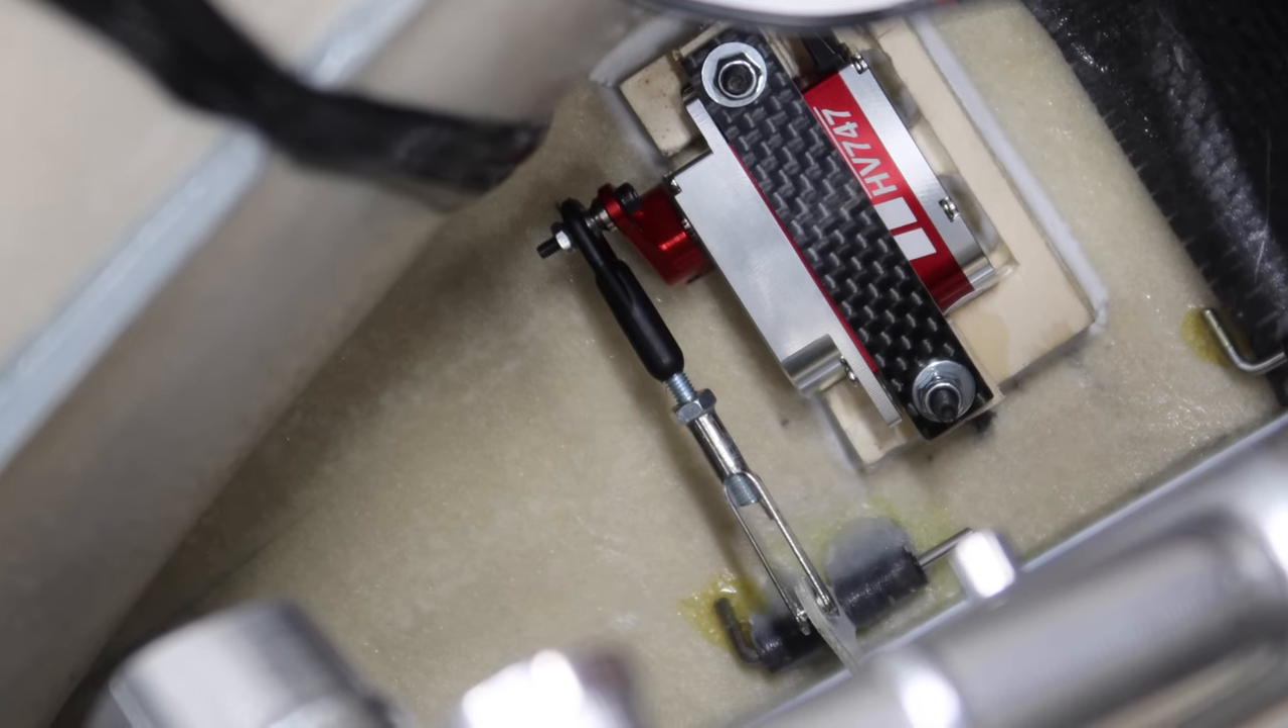So we've got the servo installed there.